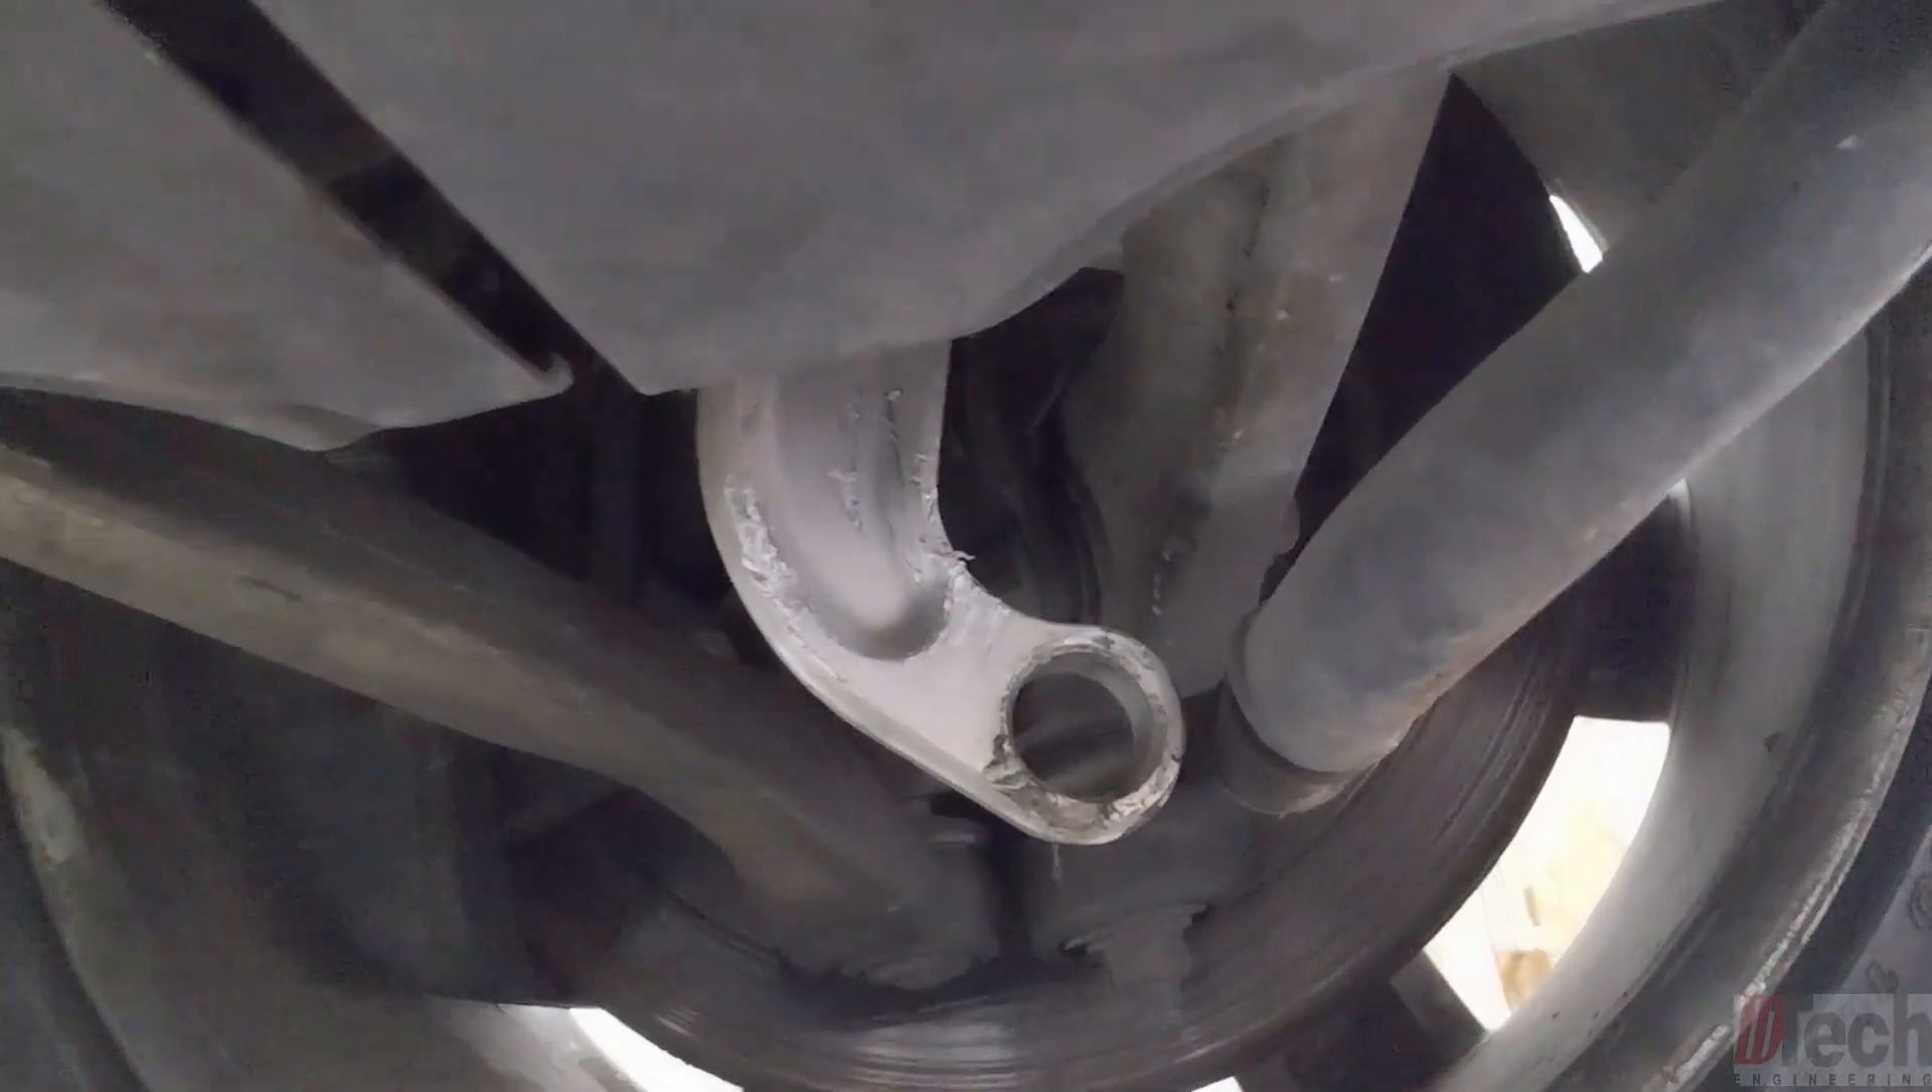If you look here the sway bar link is somehow not together i don't know what happened how the metal link basically pressed itself out.